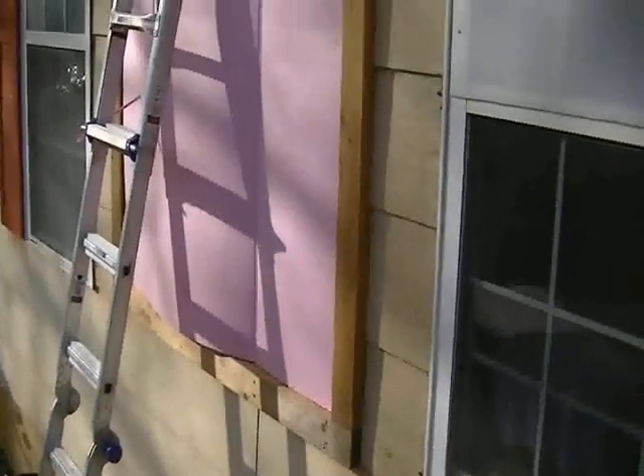Okay, I got the pink board up here now.